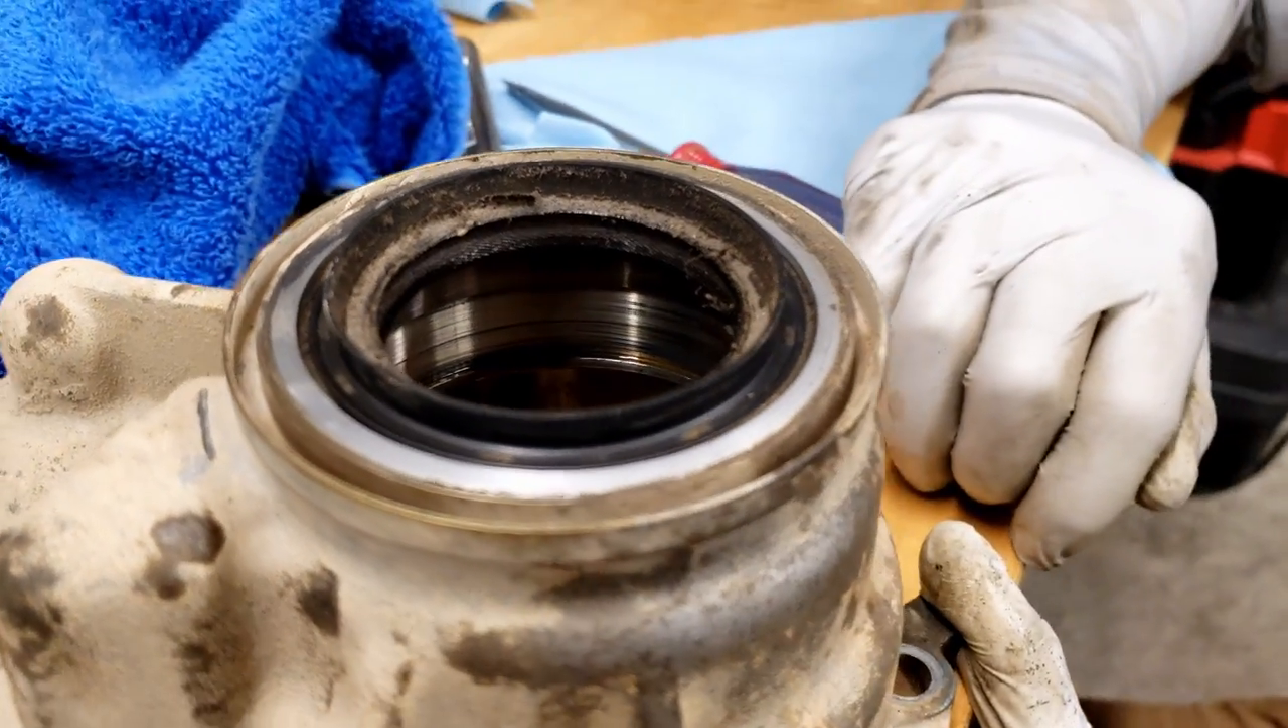The seal is a little inset, so we're going to get a guesstimate on that gap, maybe just a picture so we can visually check it.